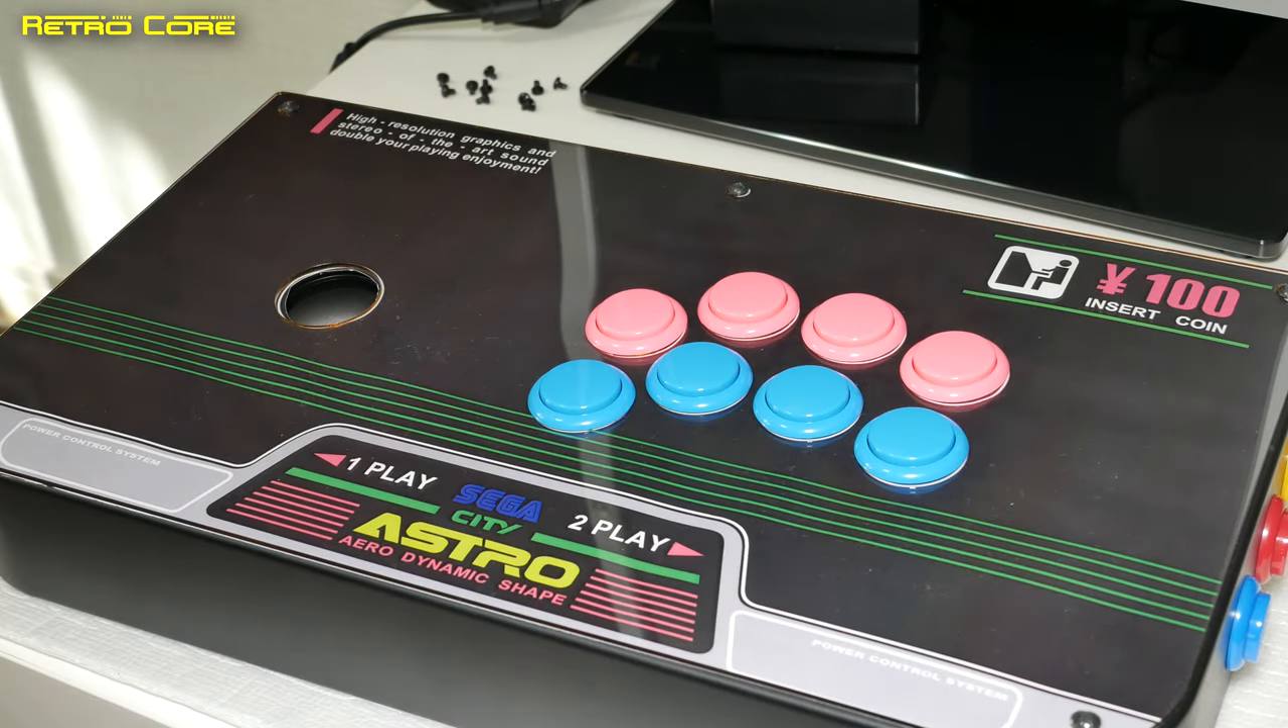Let's get them all connected up. We've now got all the buttons in and they're looking good.